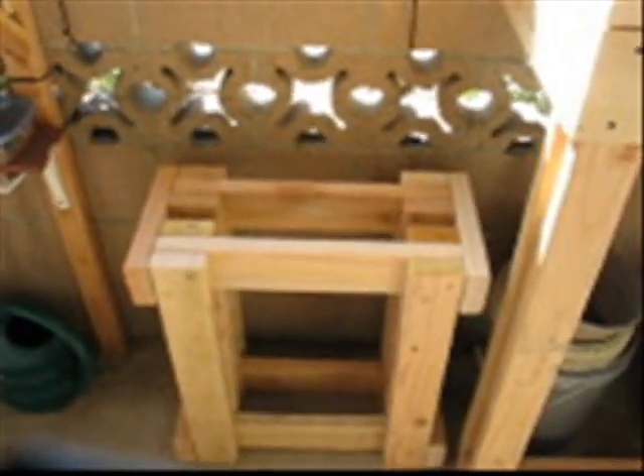There's the assembled base, except for the tabletop.